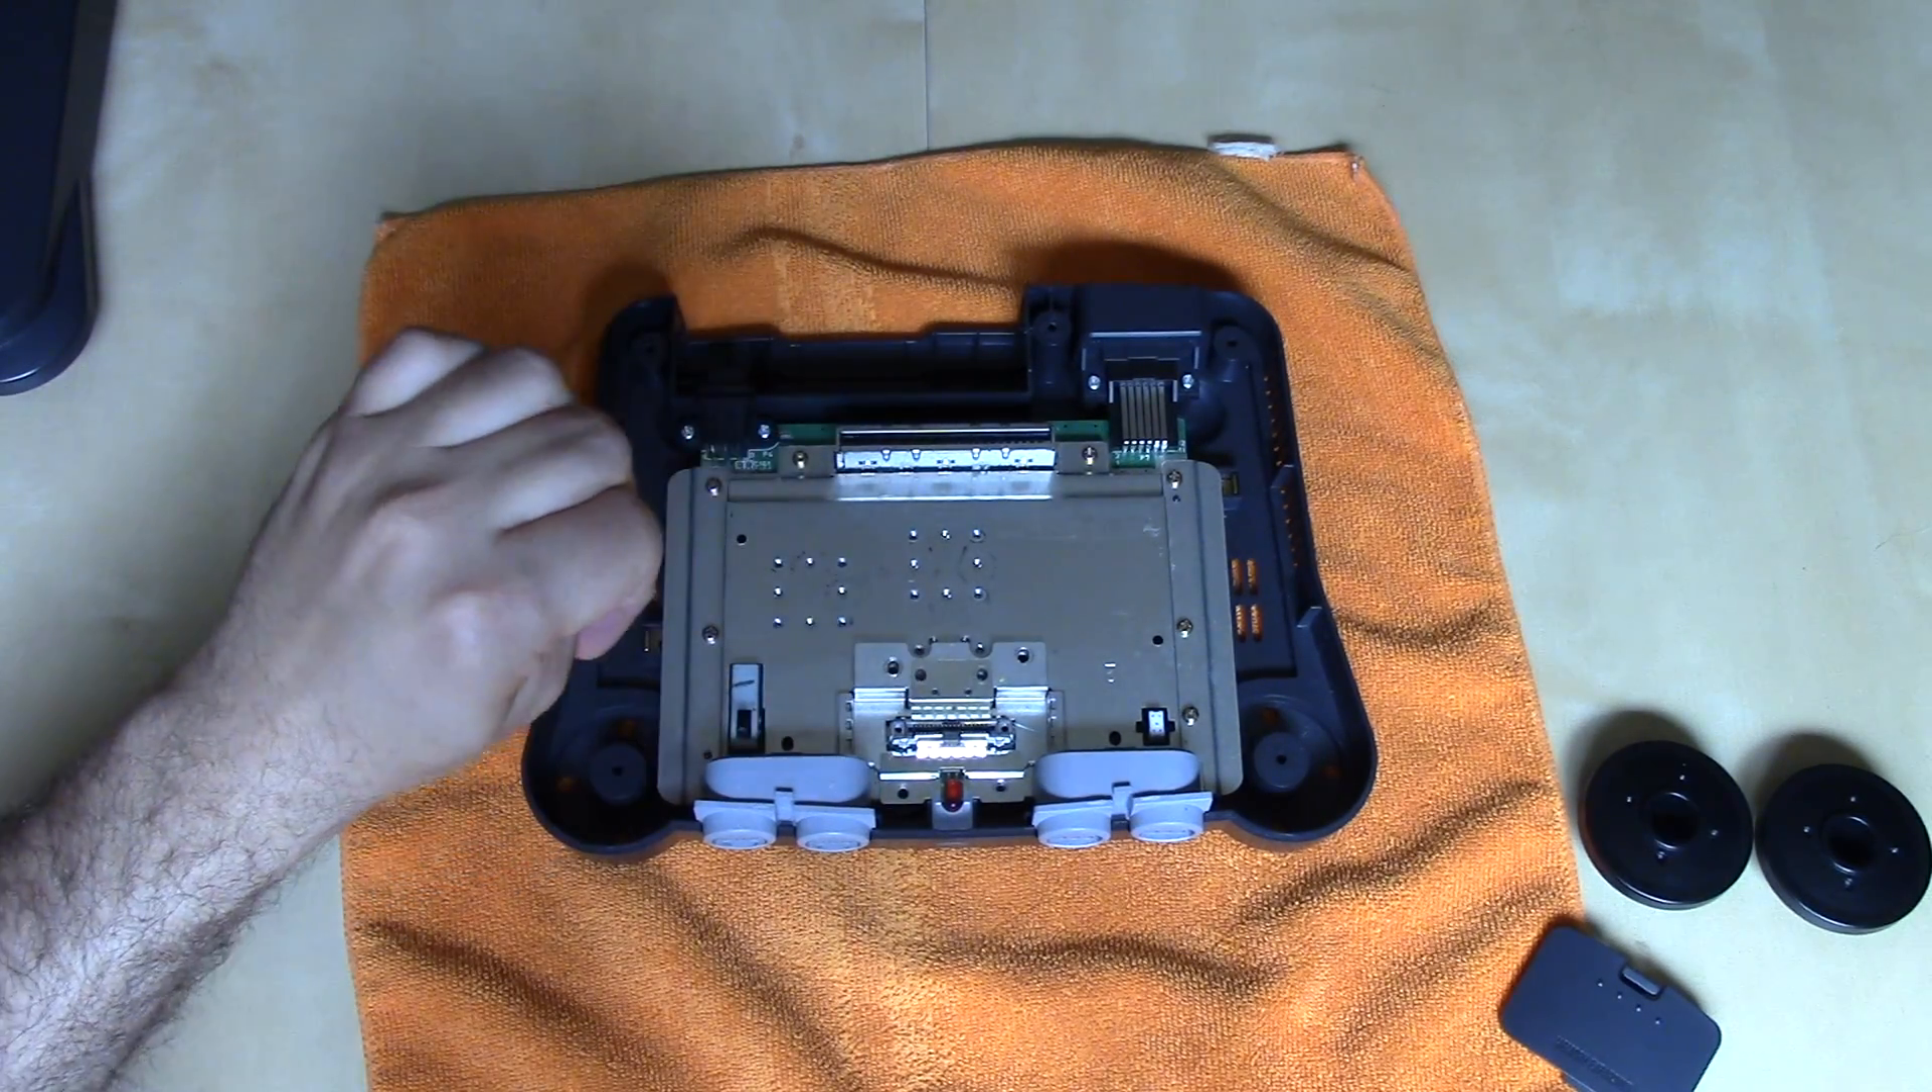And then what we're left with exposed here is the RF shielding for the main circuit board and some of the shielding pieces for the expansion port.